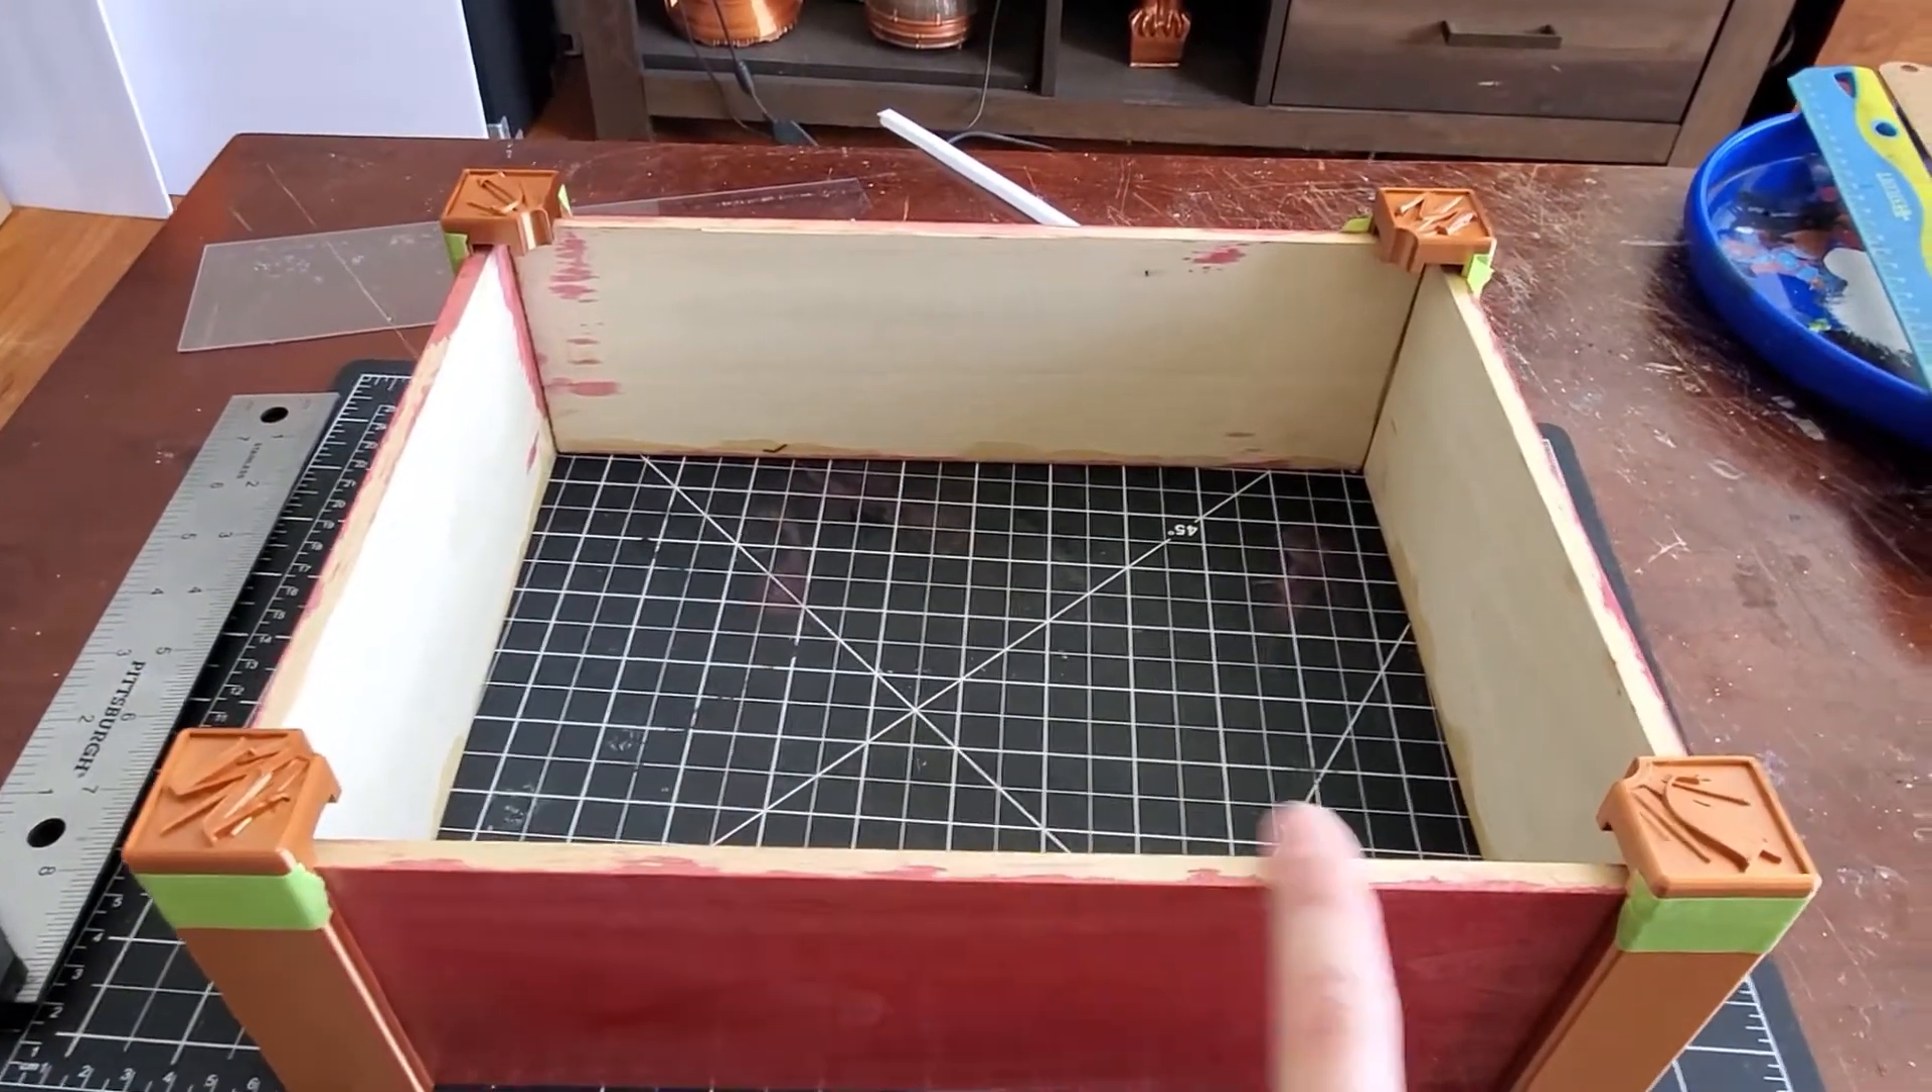The corners are done. I taped them in place.